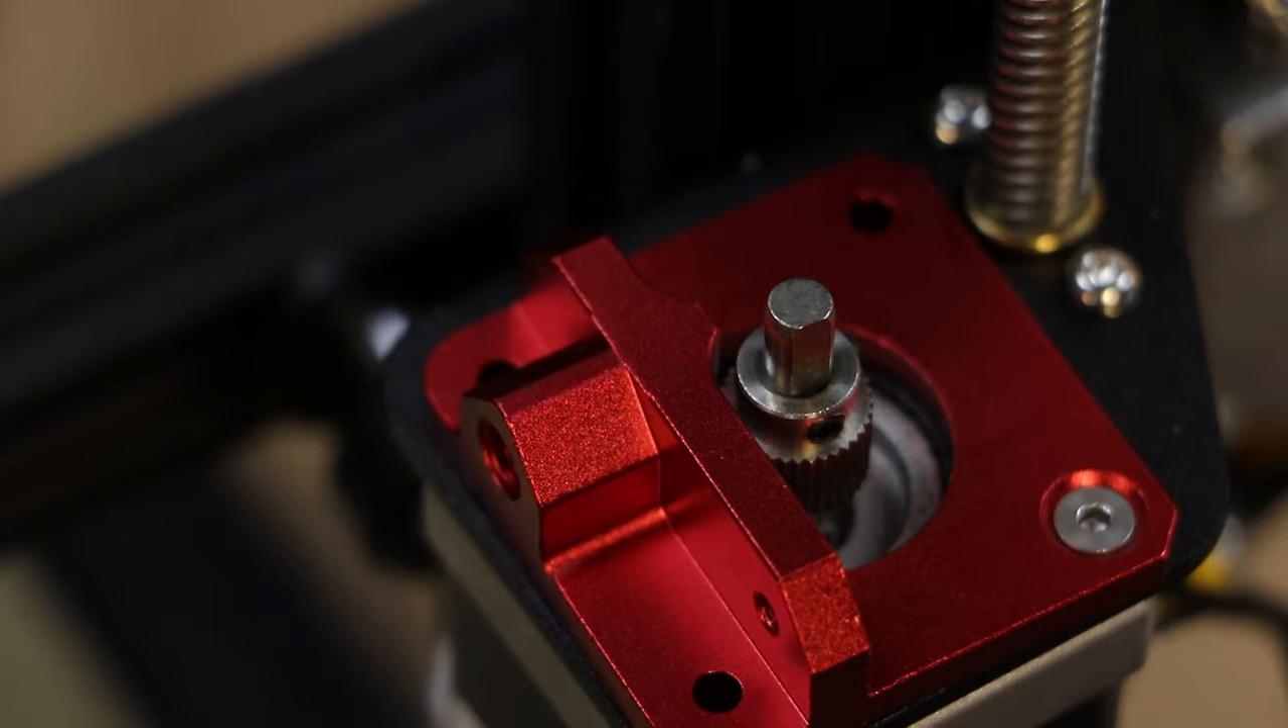Now we have the metal gear installed.